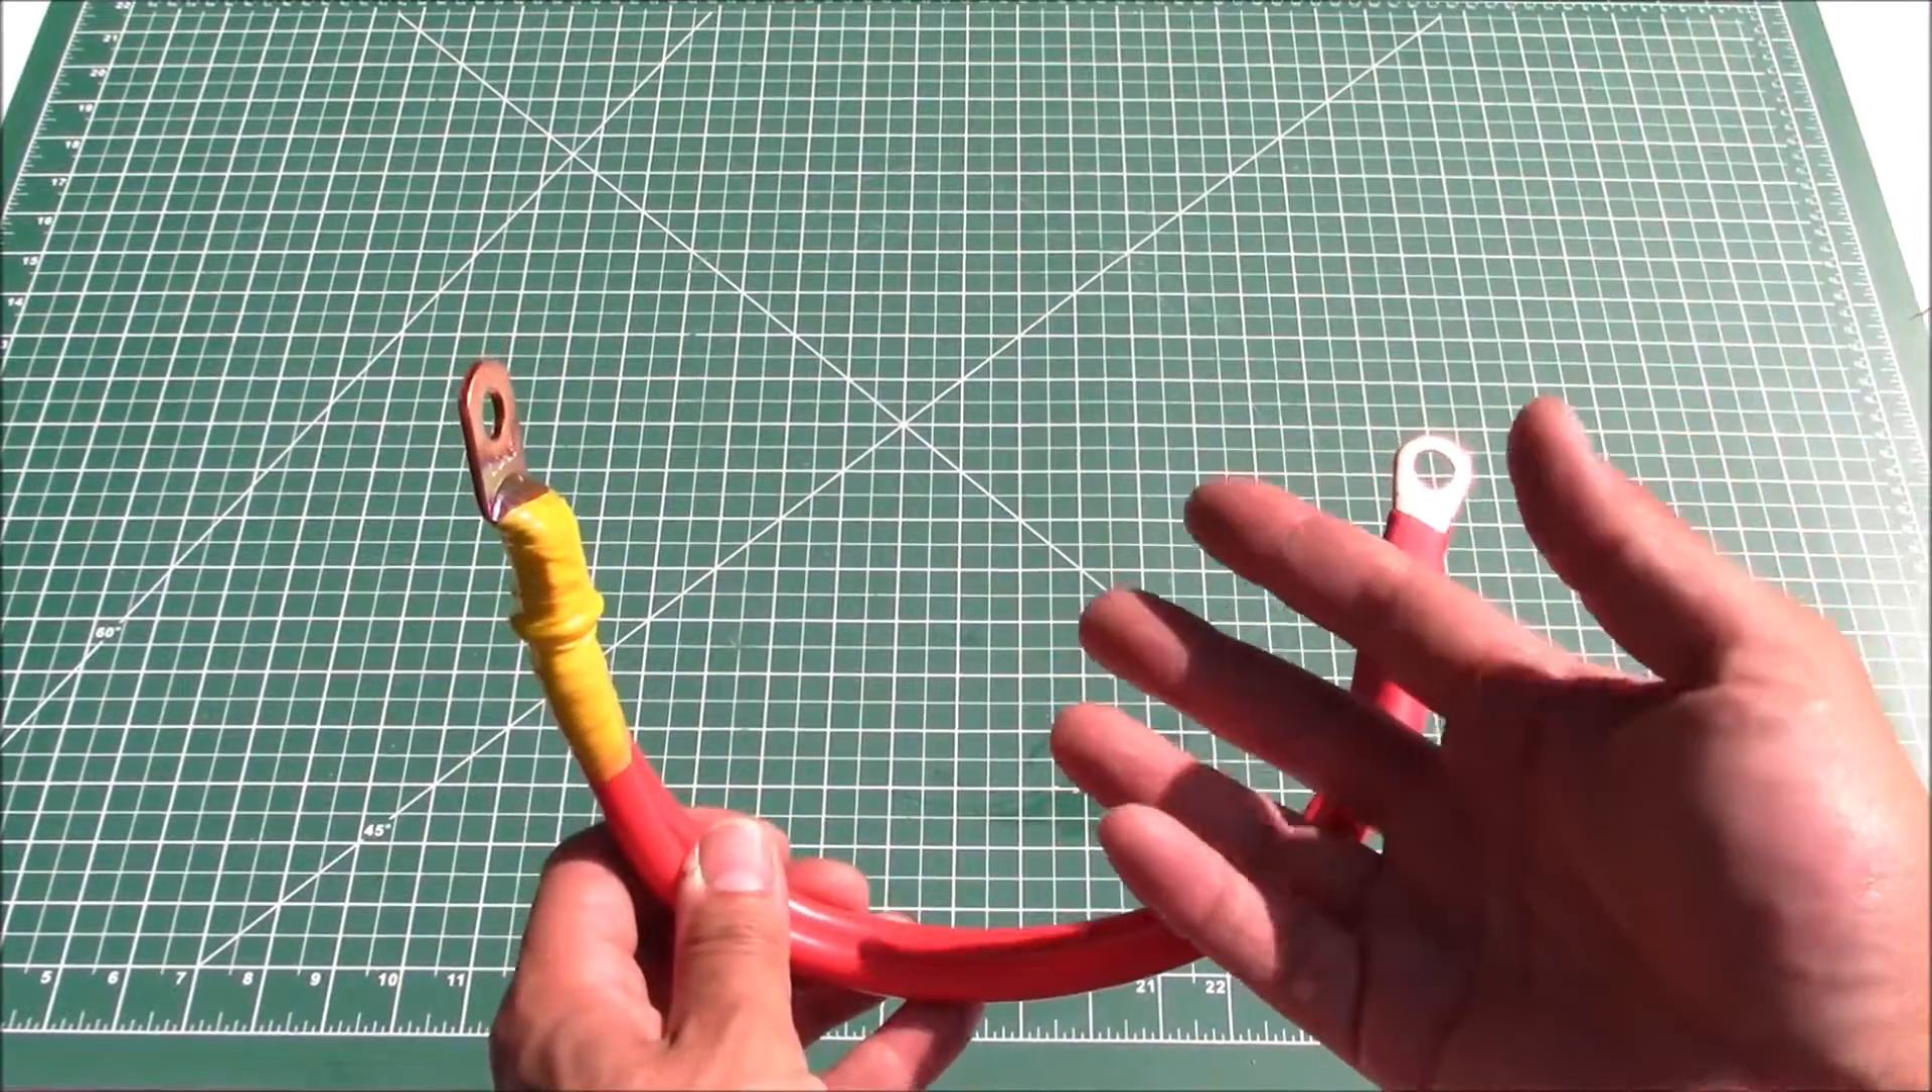All right so here you have it the finished product I think this is great I've got now terminals on both ends of this heavy duty battery cable so I can go ahead and now install this for my application.